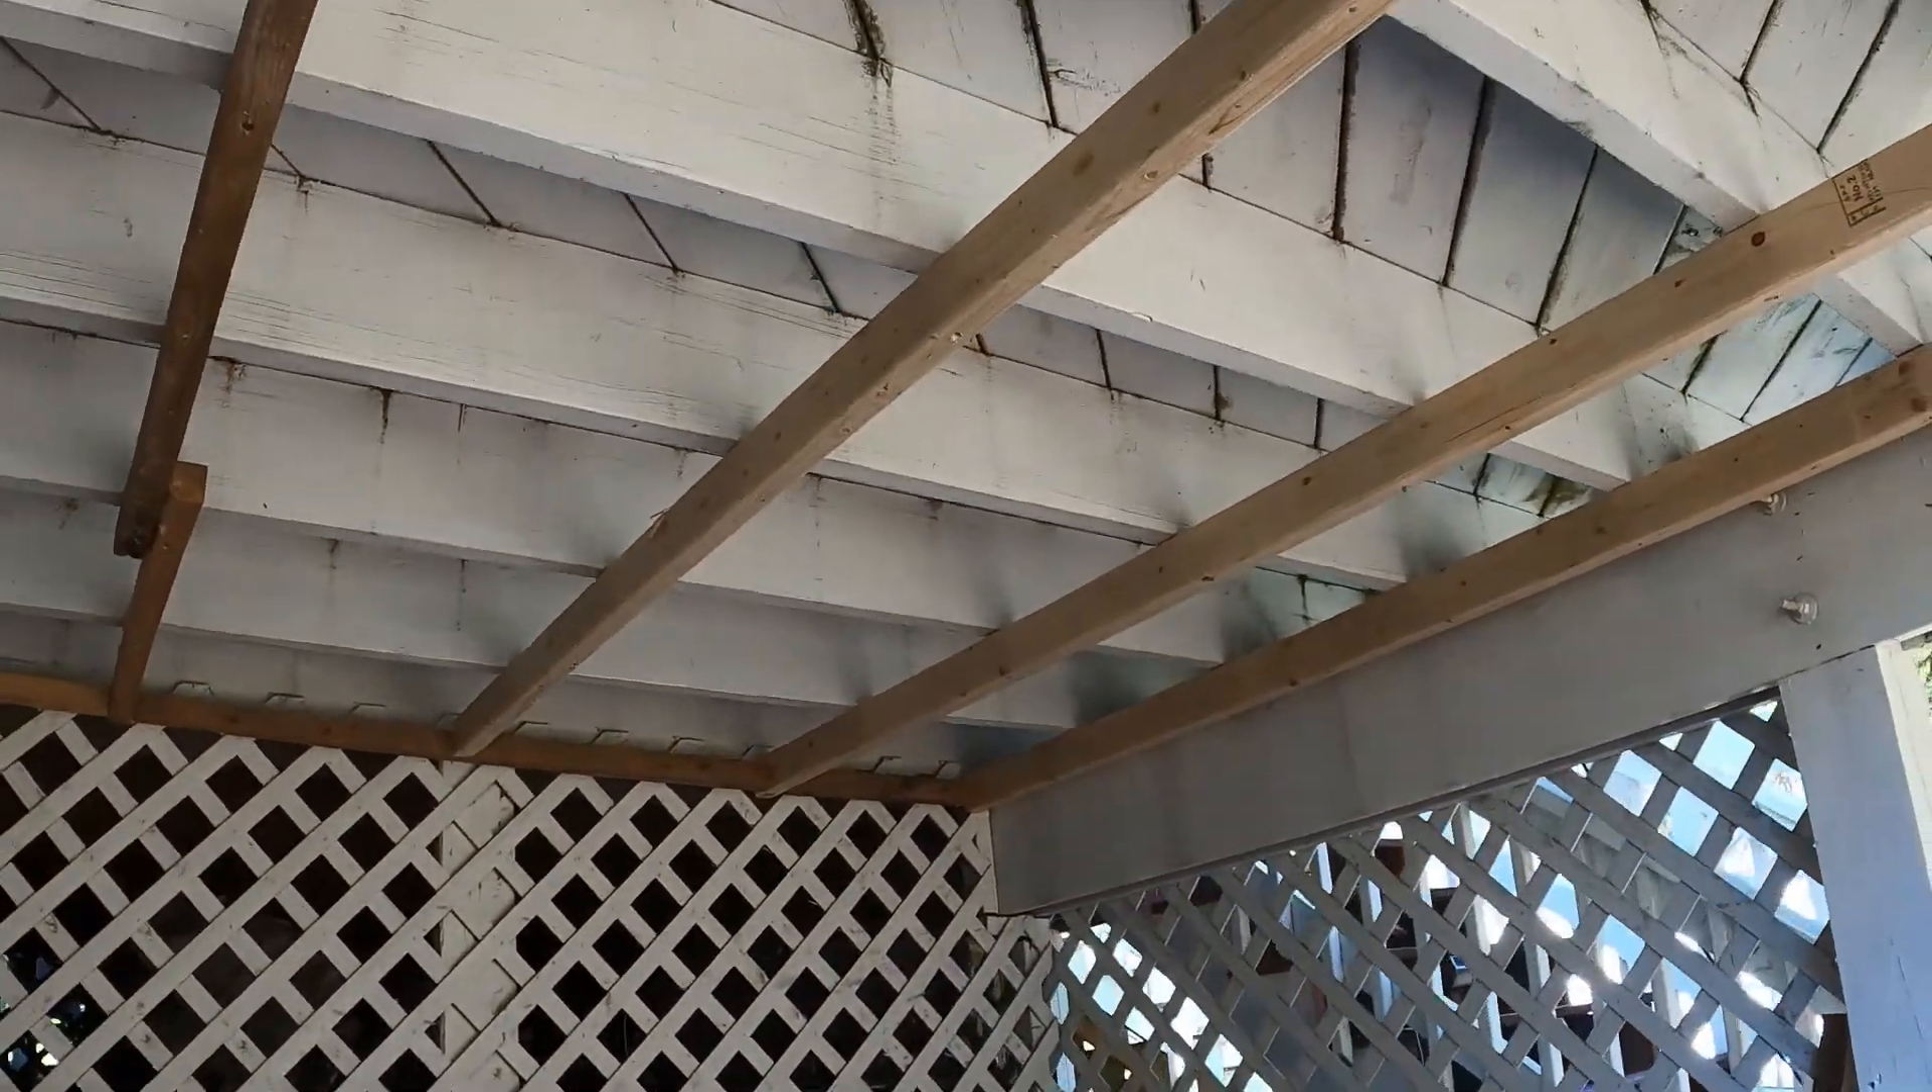Aquí ya tengo puesta la madera Que va a ir Donde va a ir clavada la lámina.